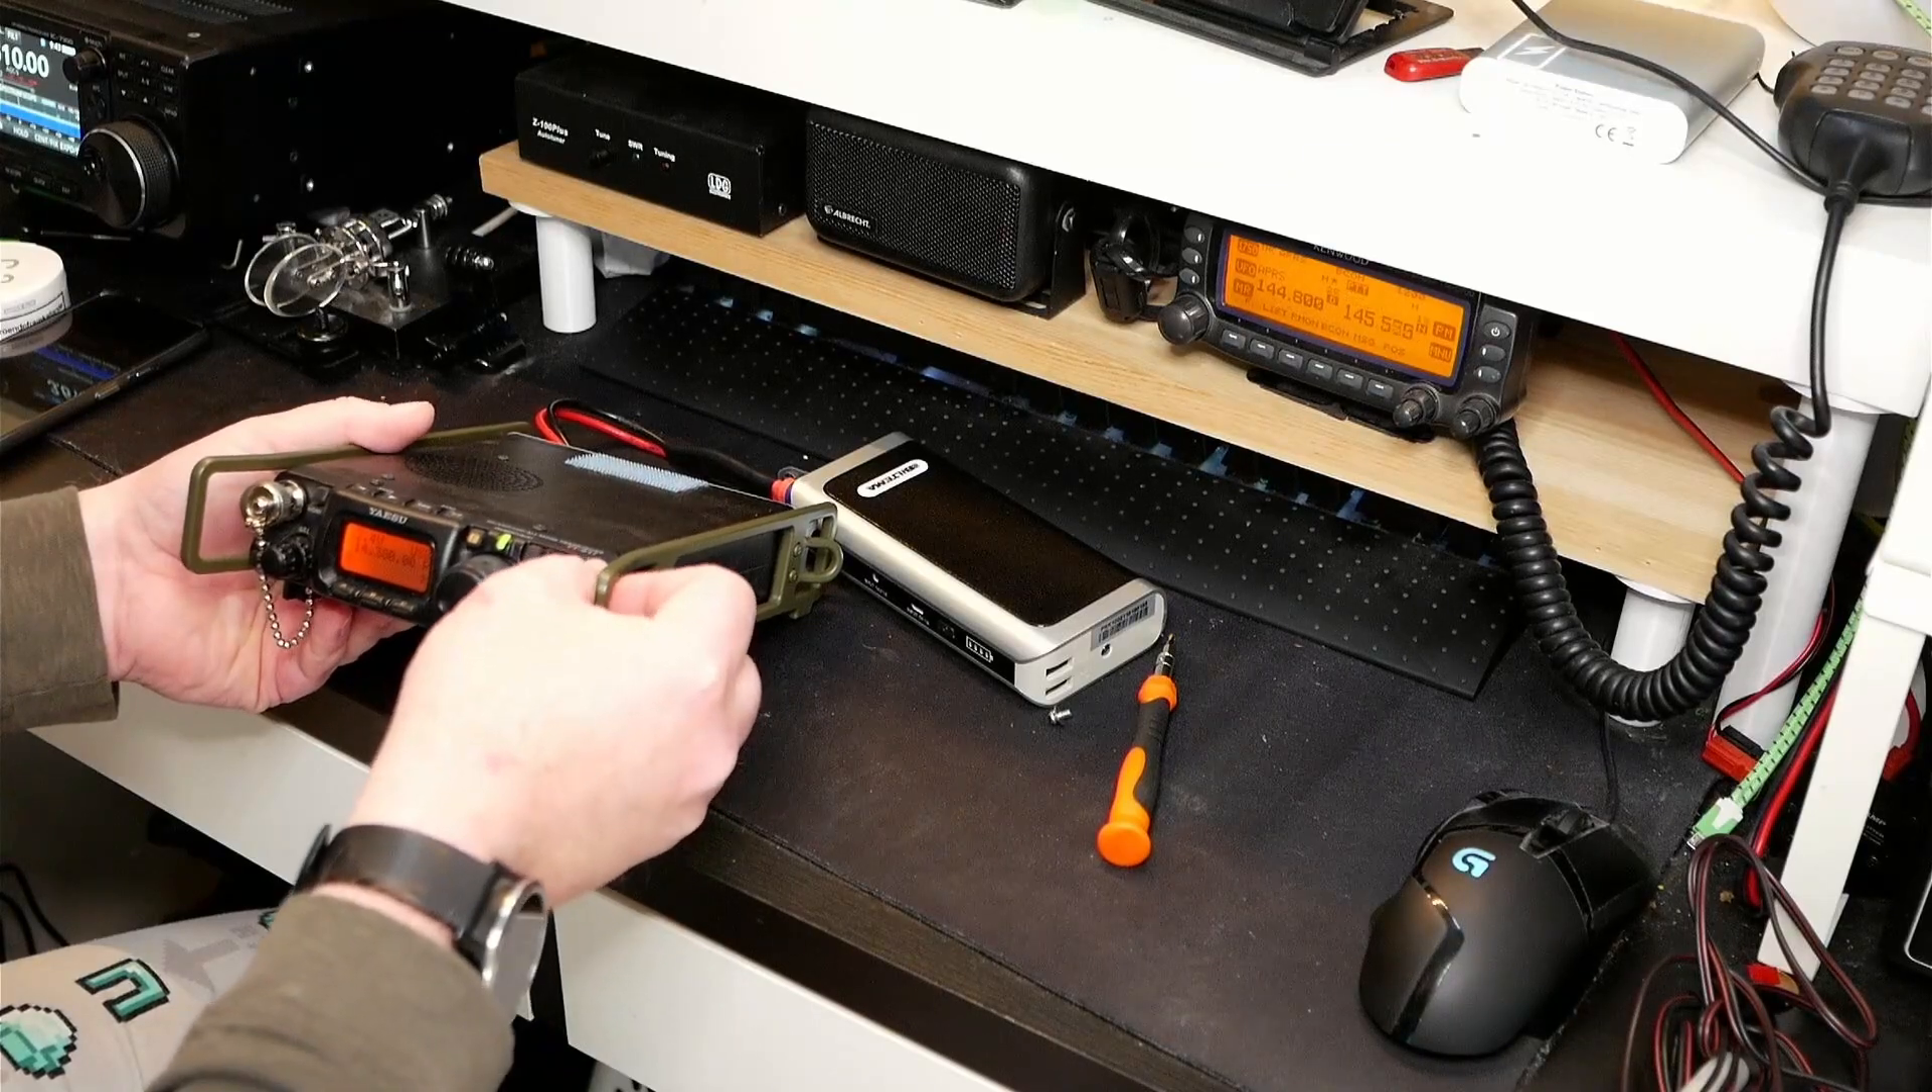Battery's hooked up. And the radio power is on.